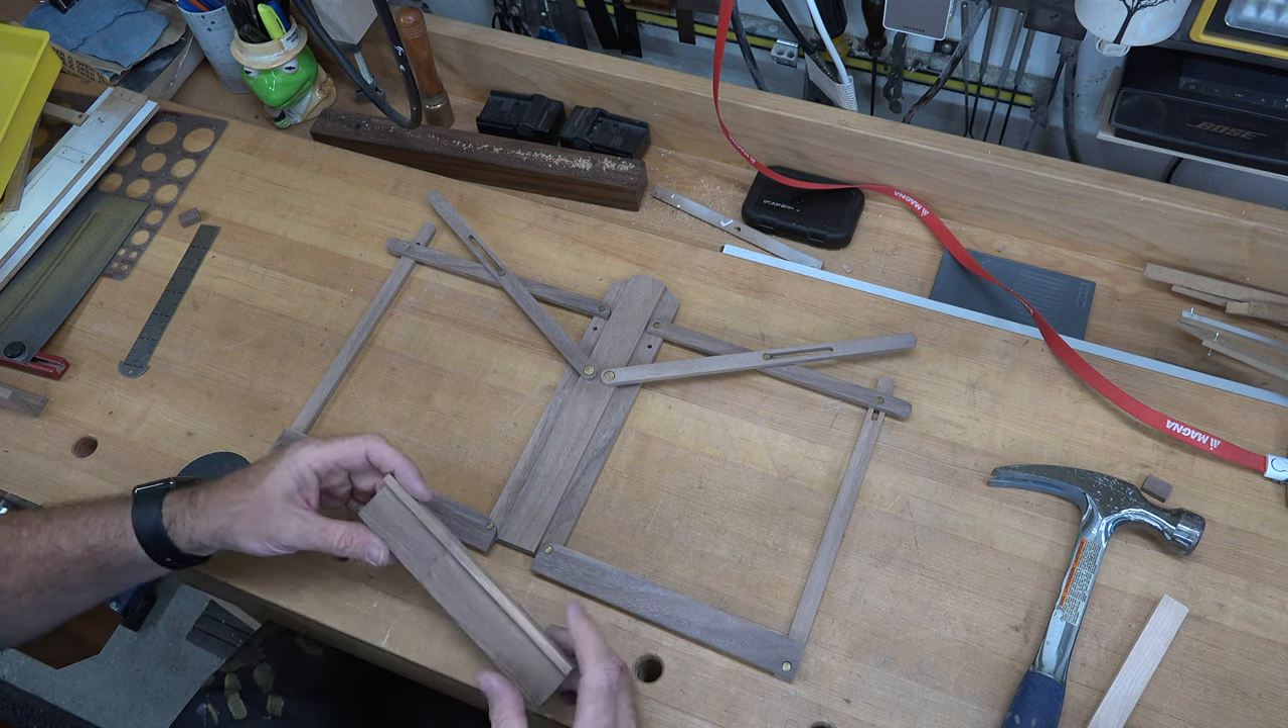Well if you've followed along so far you should have at this point kind of a cool folding music stand but we need to add that bottom lip now so that our music won't fall off.